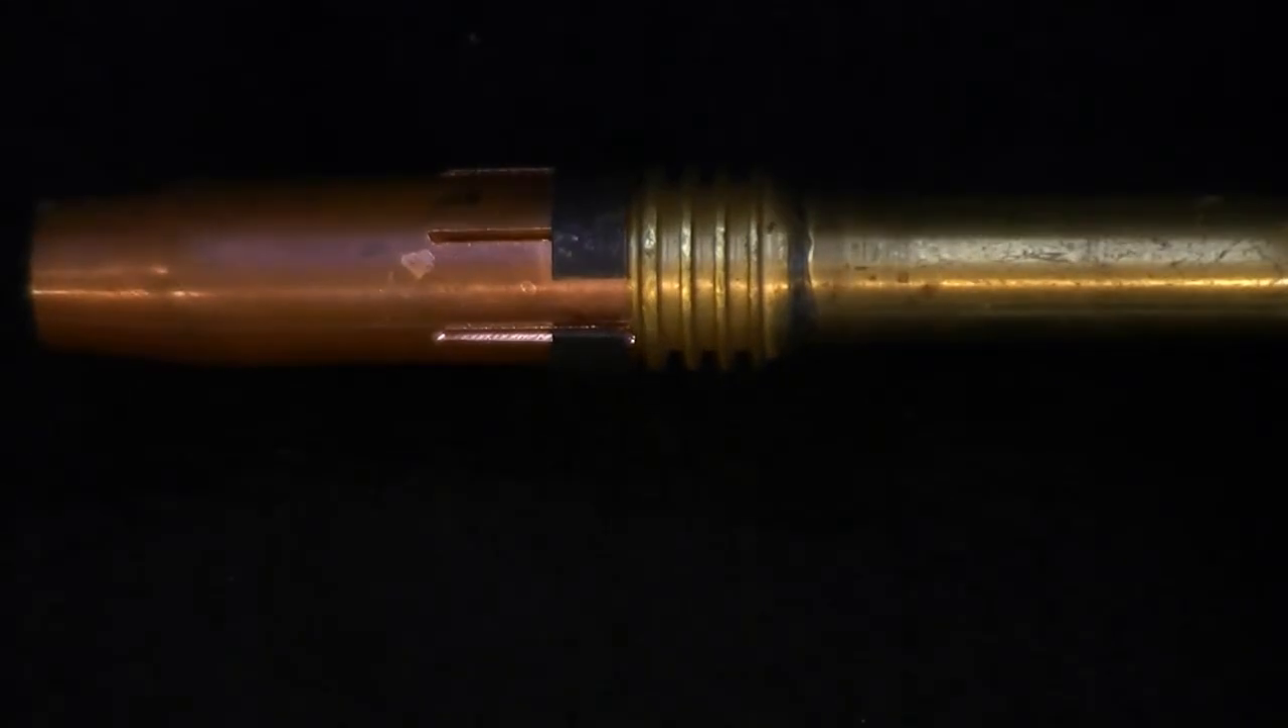The copper gas cone is mounted on the outside shaft of the gun.